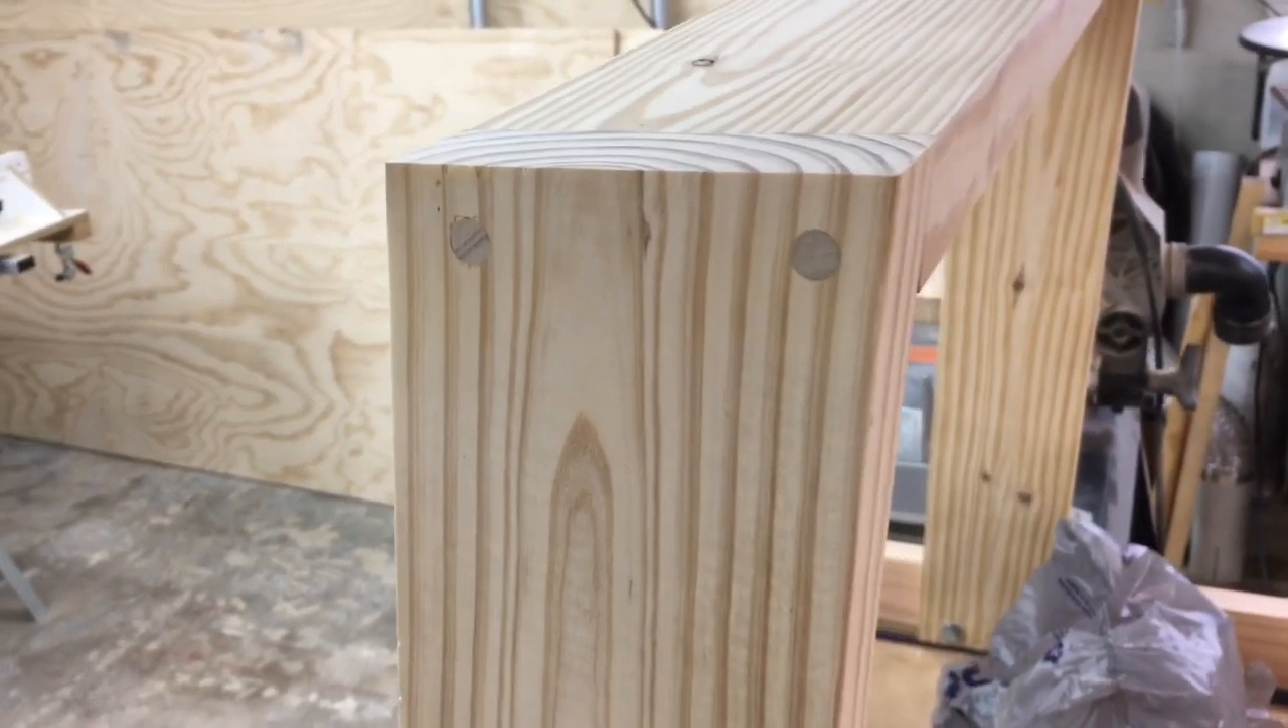I want to give you one quick look at the finished table legs and this is the bottom of it and you can see the dowel rods there that are pinned that hold that base in position.